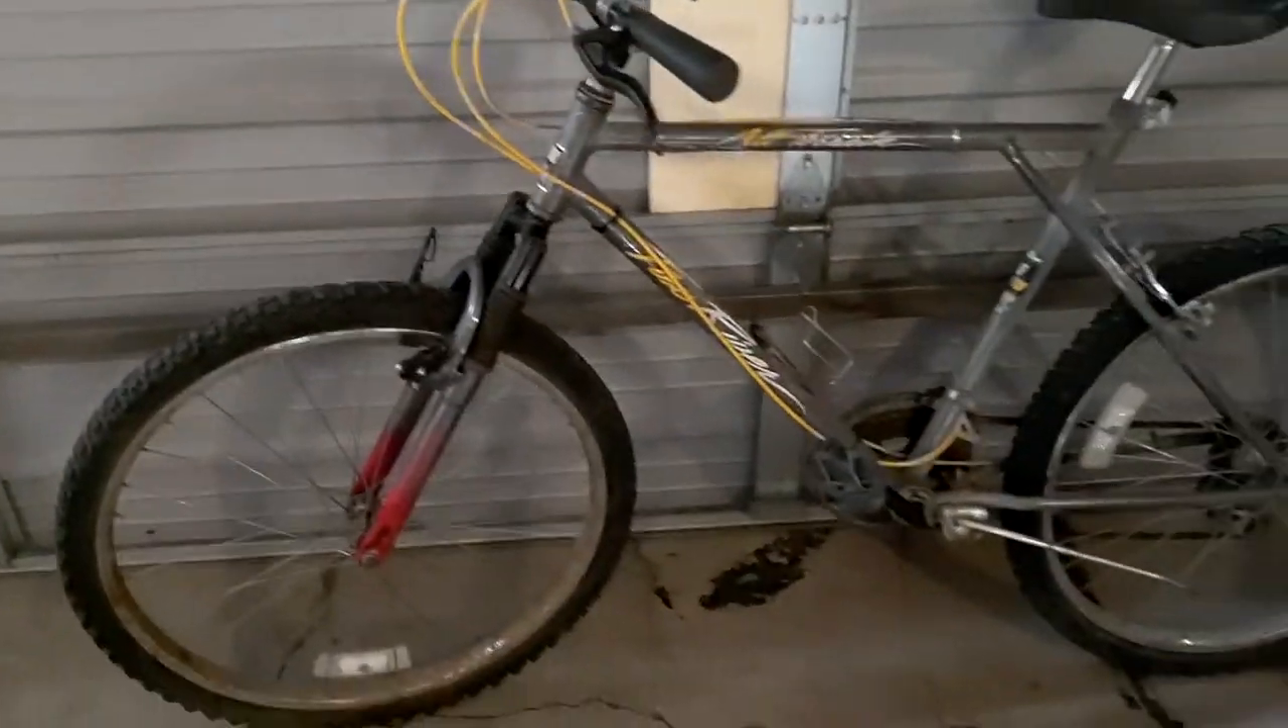We now have suspension on the front.